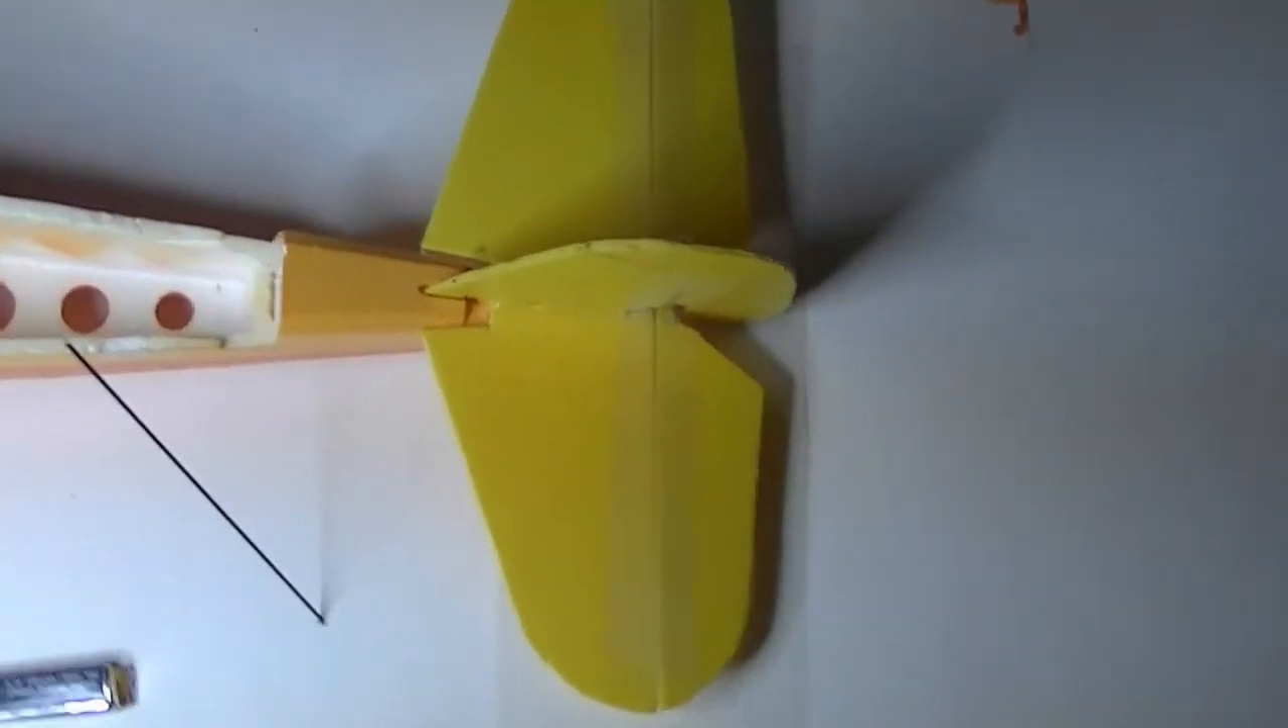The tail section is now mounted on the back of the plane.